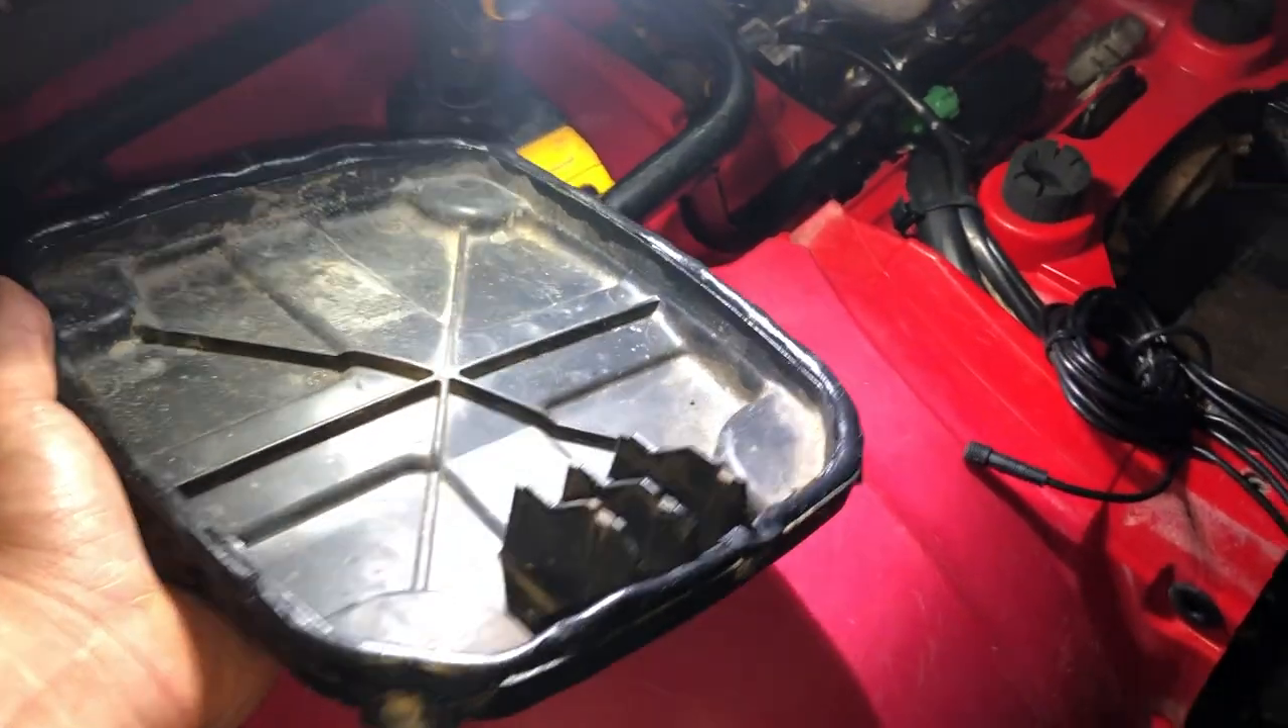But i'm almost finished up so i got the putty pushed down in the air box lid and i'm about to uh throw it on and see how it does.